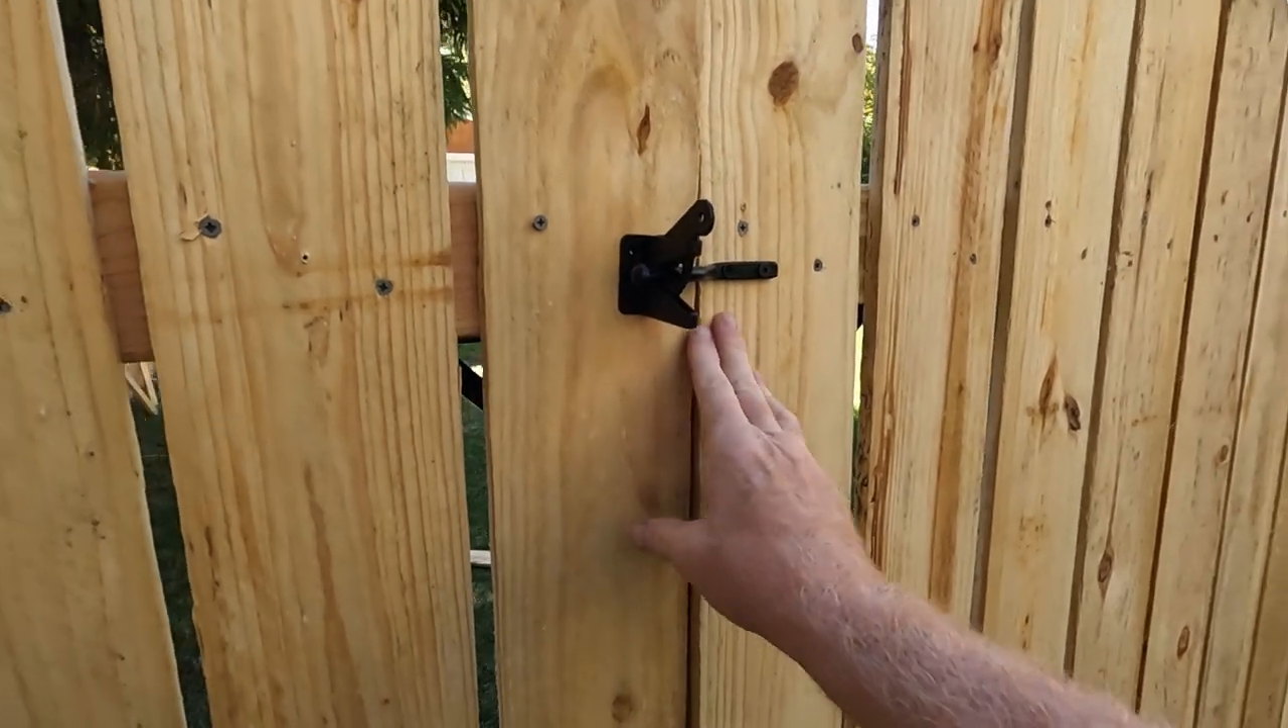Okay, so we've got our latch in and it locks up tight.